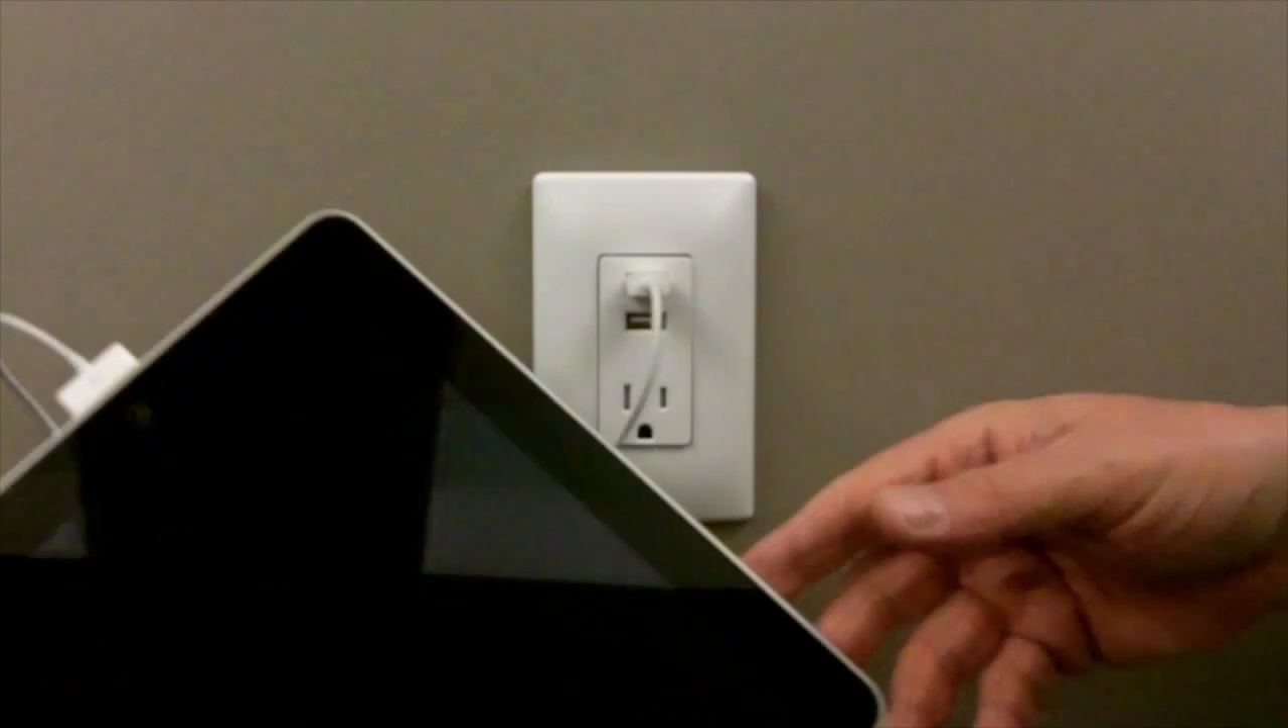This completes the installation of your new combination USB charger and tamper resistant outlet.